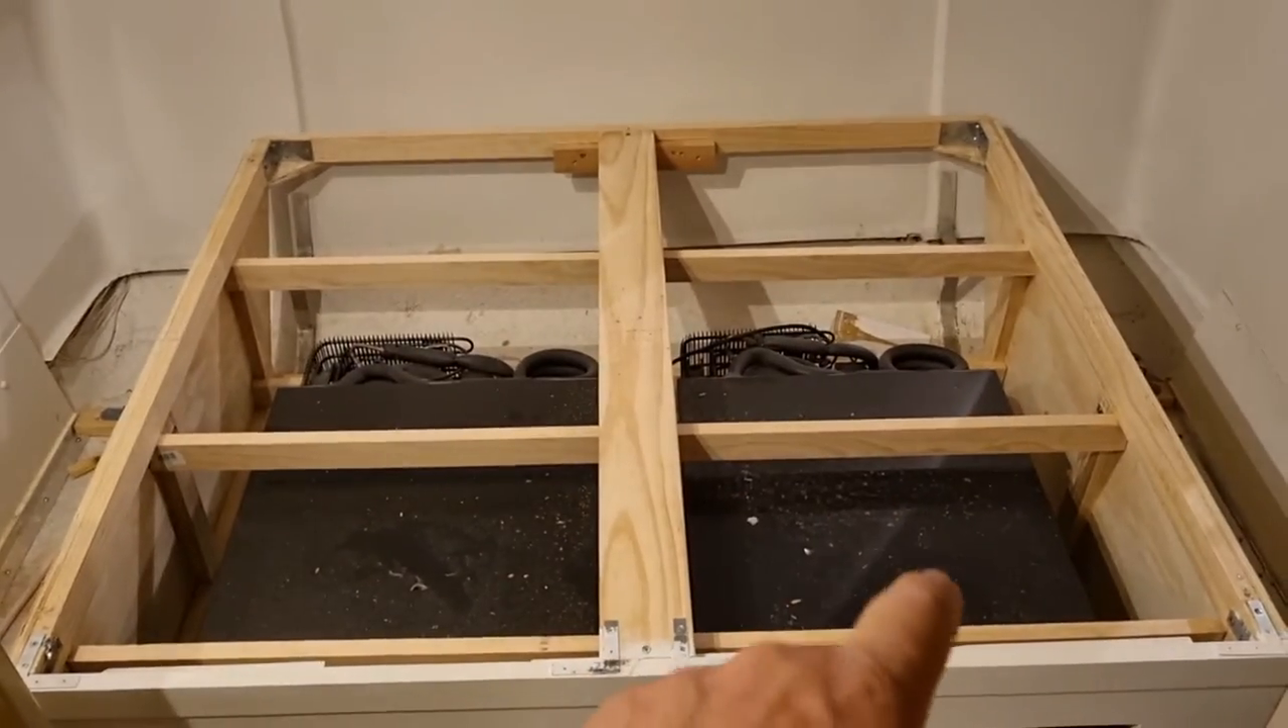Right, there's the frame all stripped down, and we're ready to go and get the plywood now.